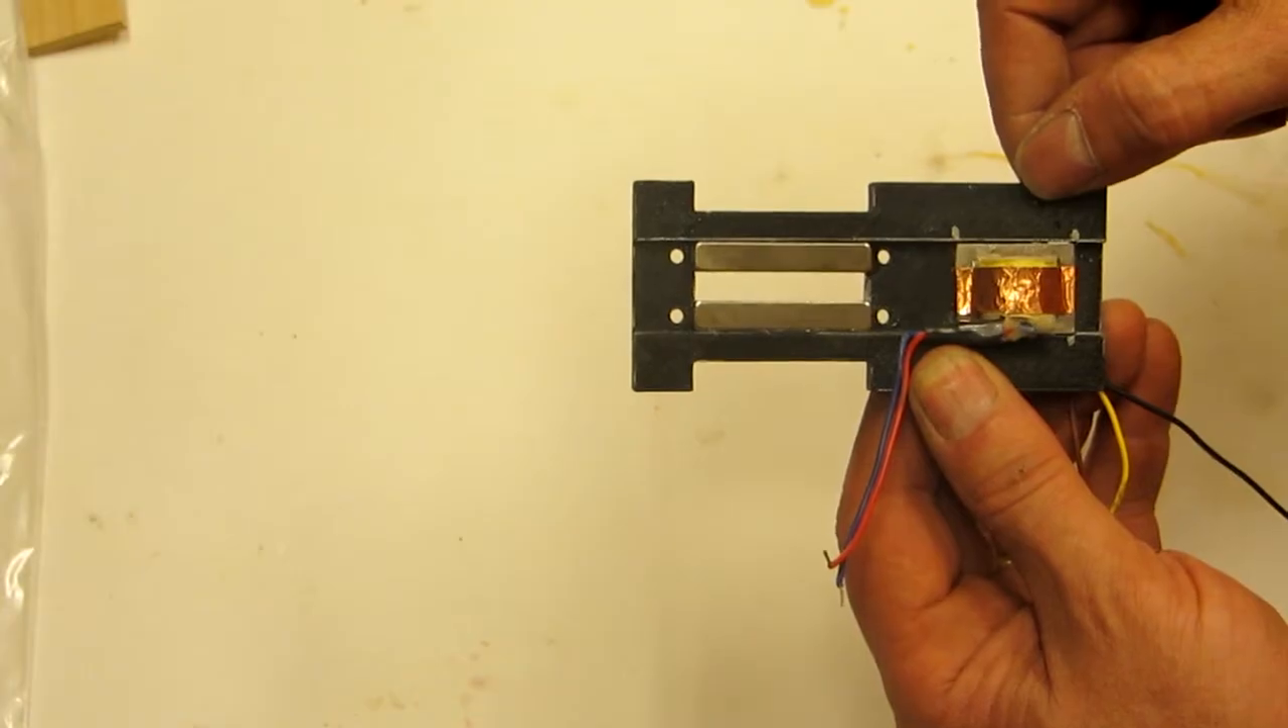We've got our magnets in place. We've got our transformer glued in.